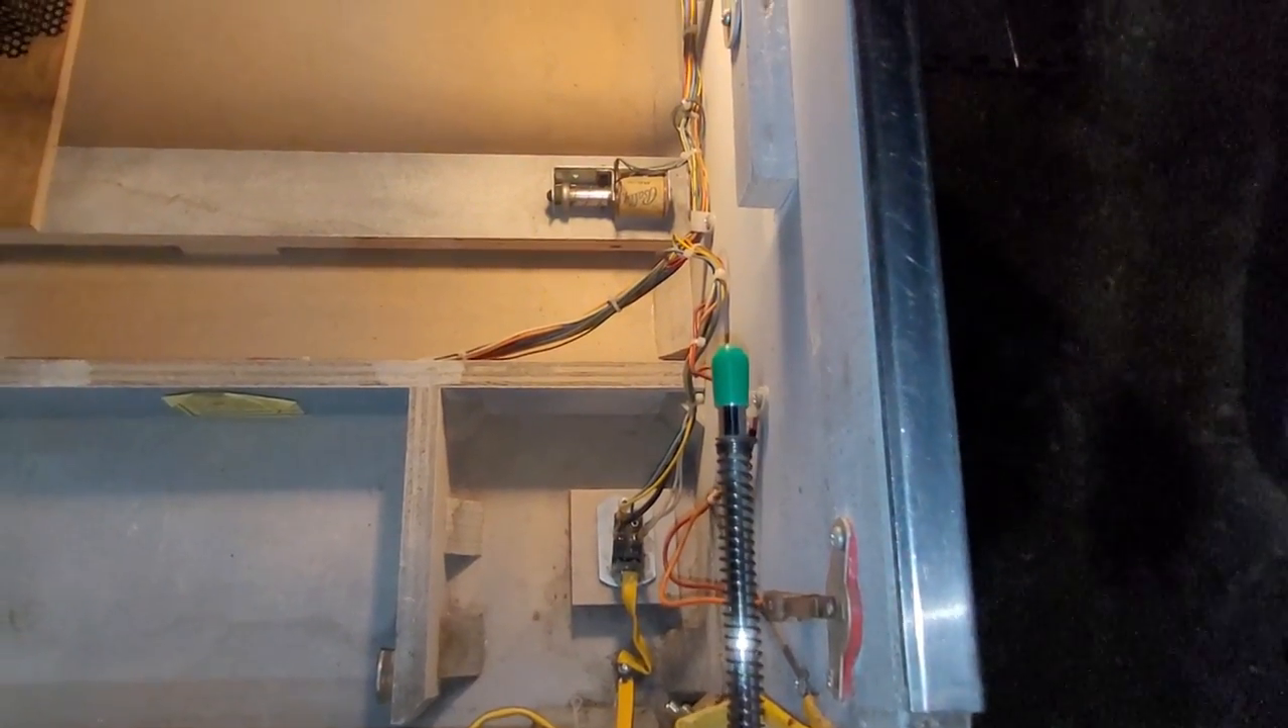Also i took apart cleaned up the shooter rod and installed a nice cute green shooter tip.